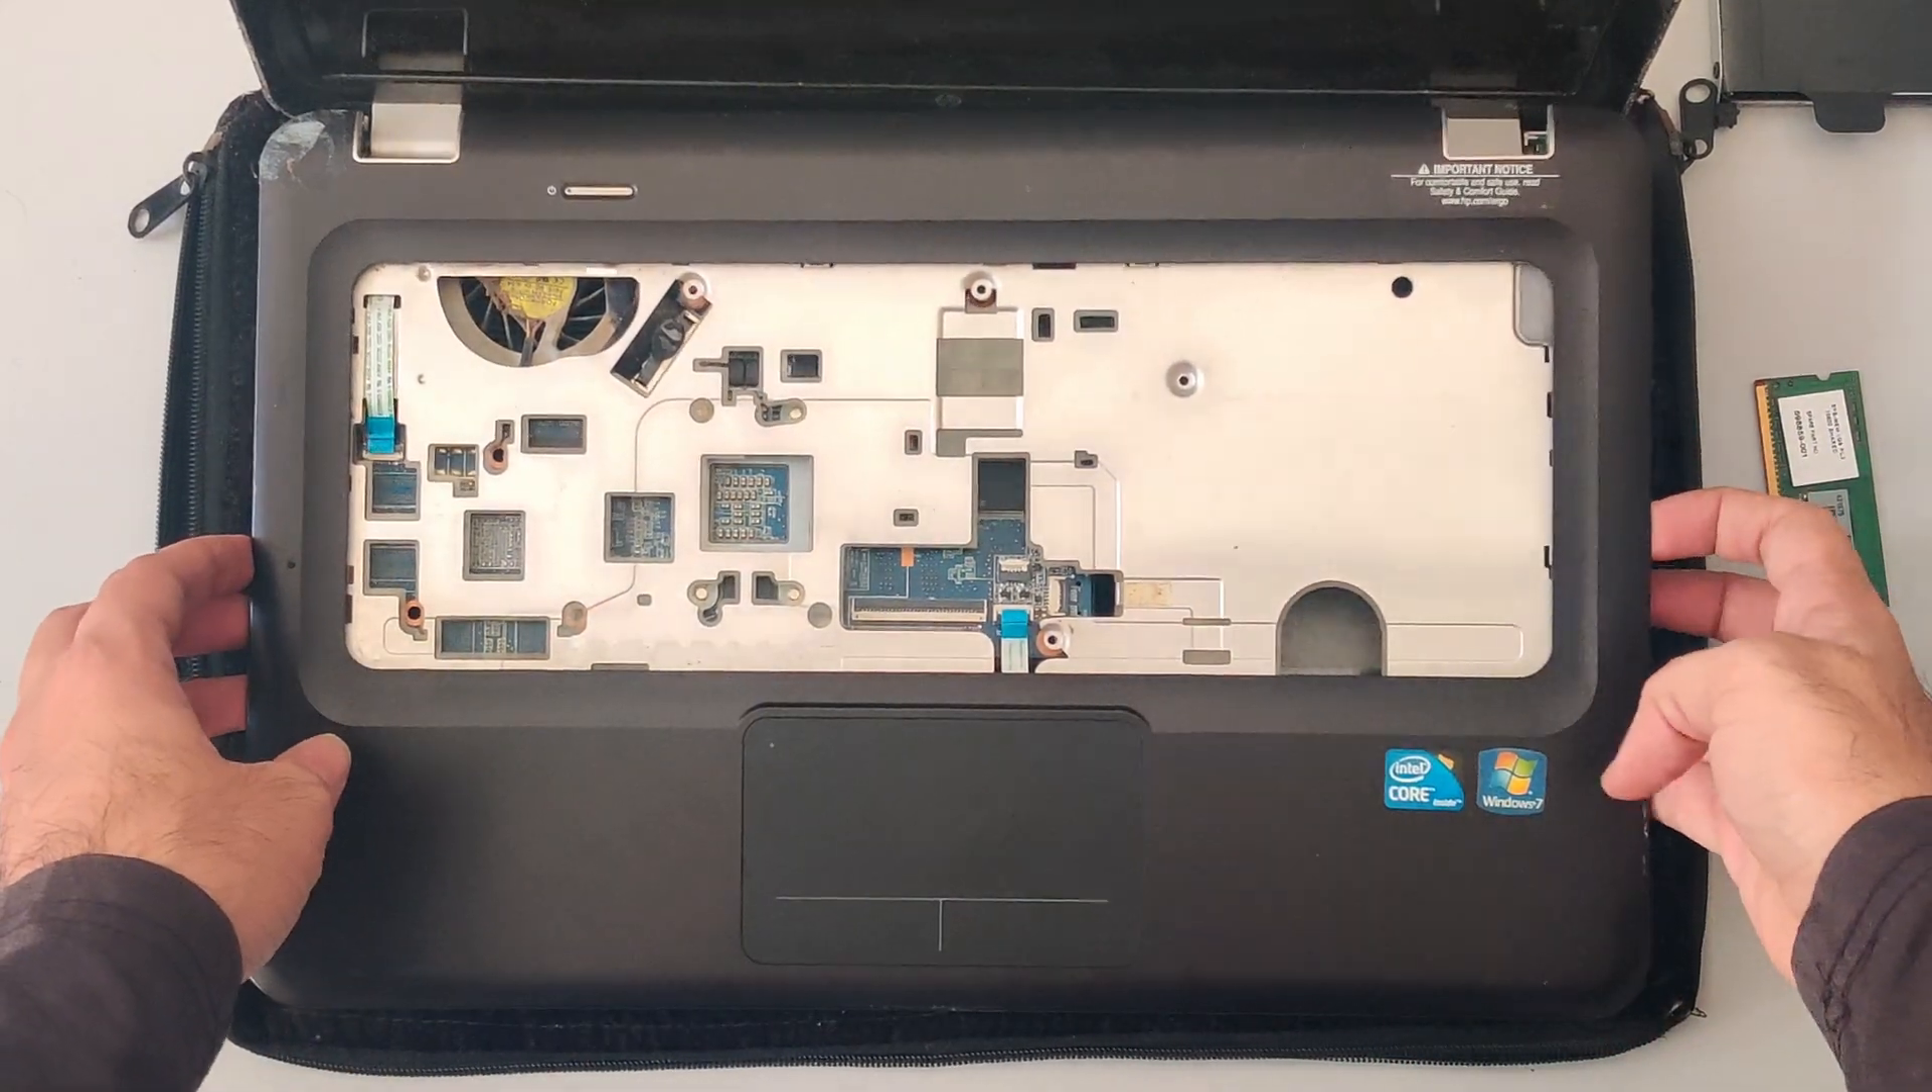Once done, all that's remaining now is to remove this palm rest.